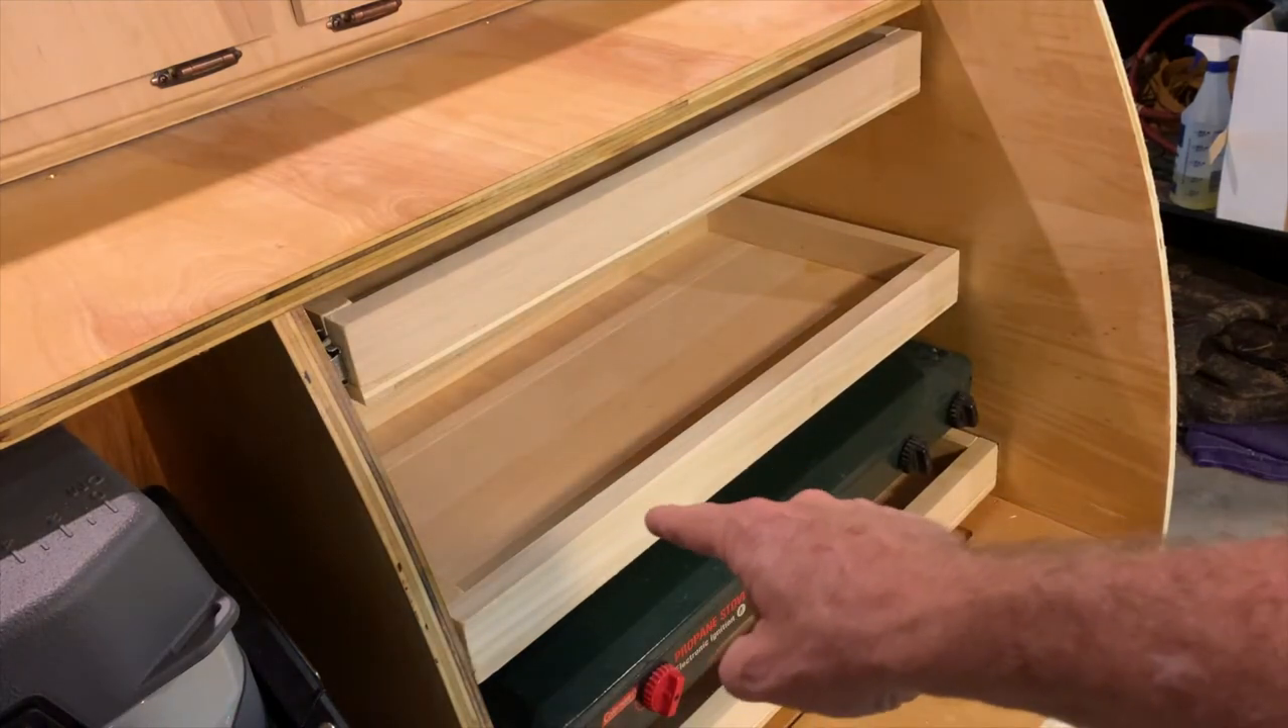Okay, I got my final drawer in. I got my top one in.